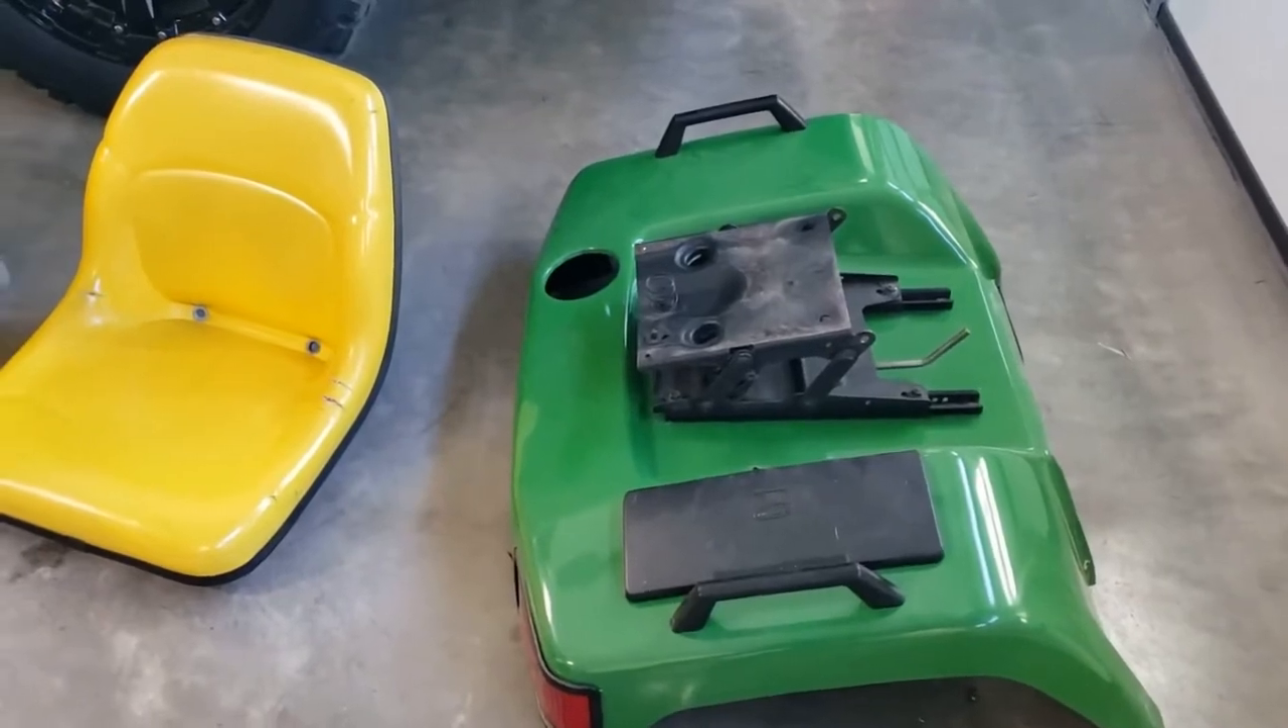So here we are. We got the seat pan removed.